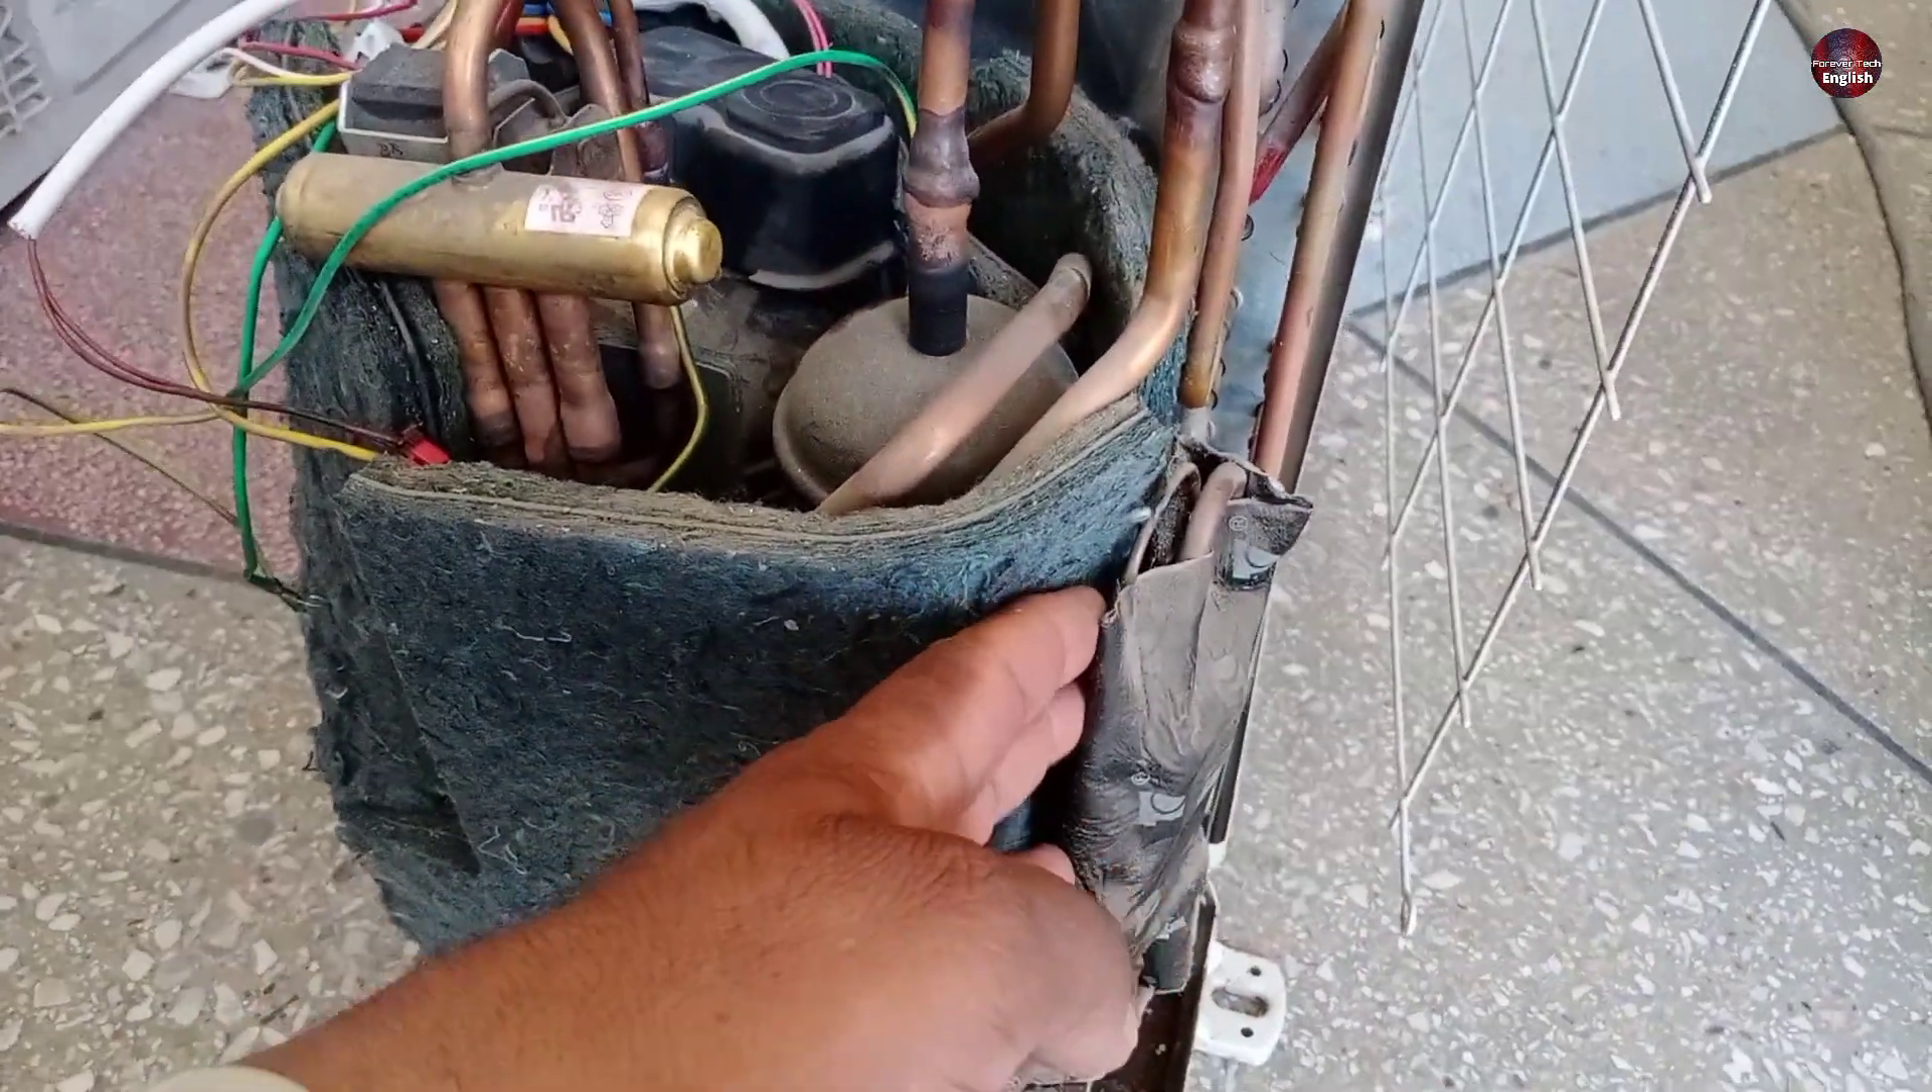Now, I have removed the cover of this outdoor unit.